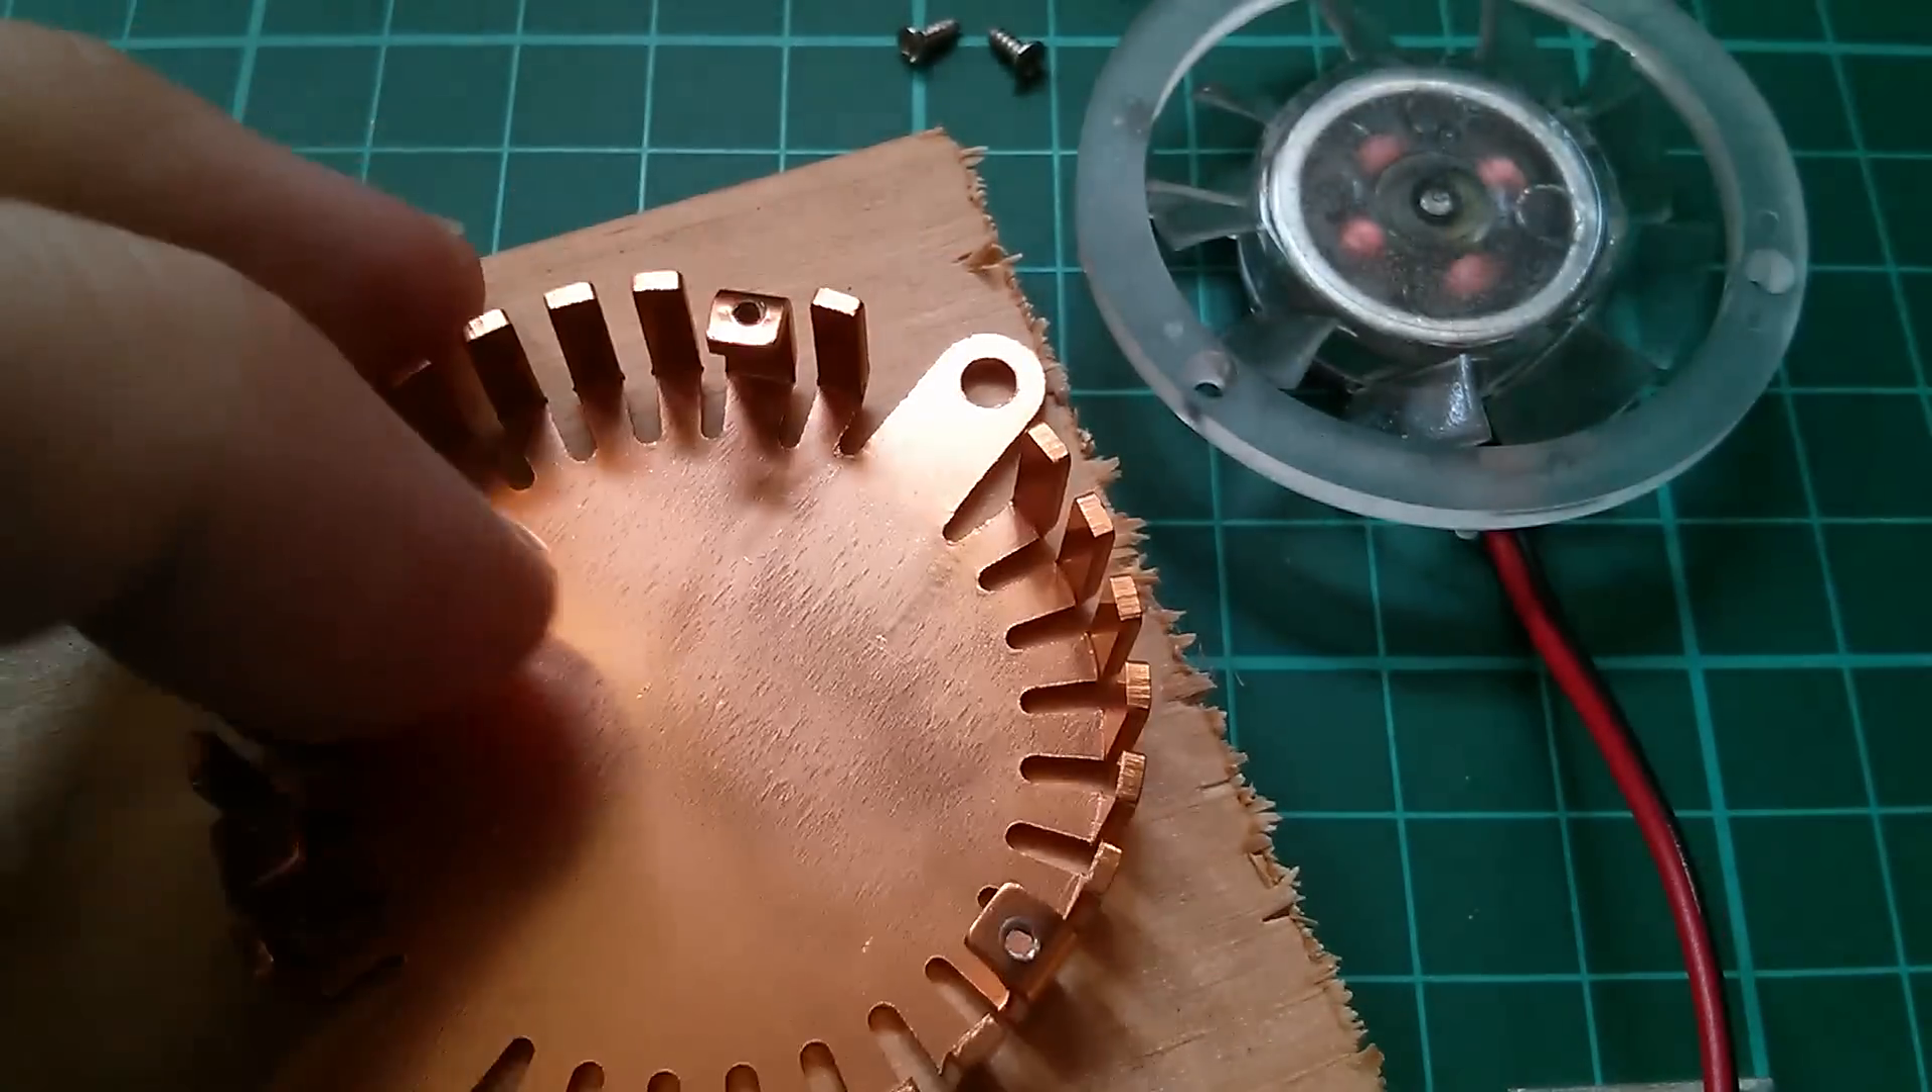Now I've just taken the fan part out of the heat sink while I drill these holes.